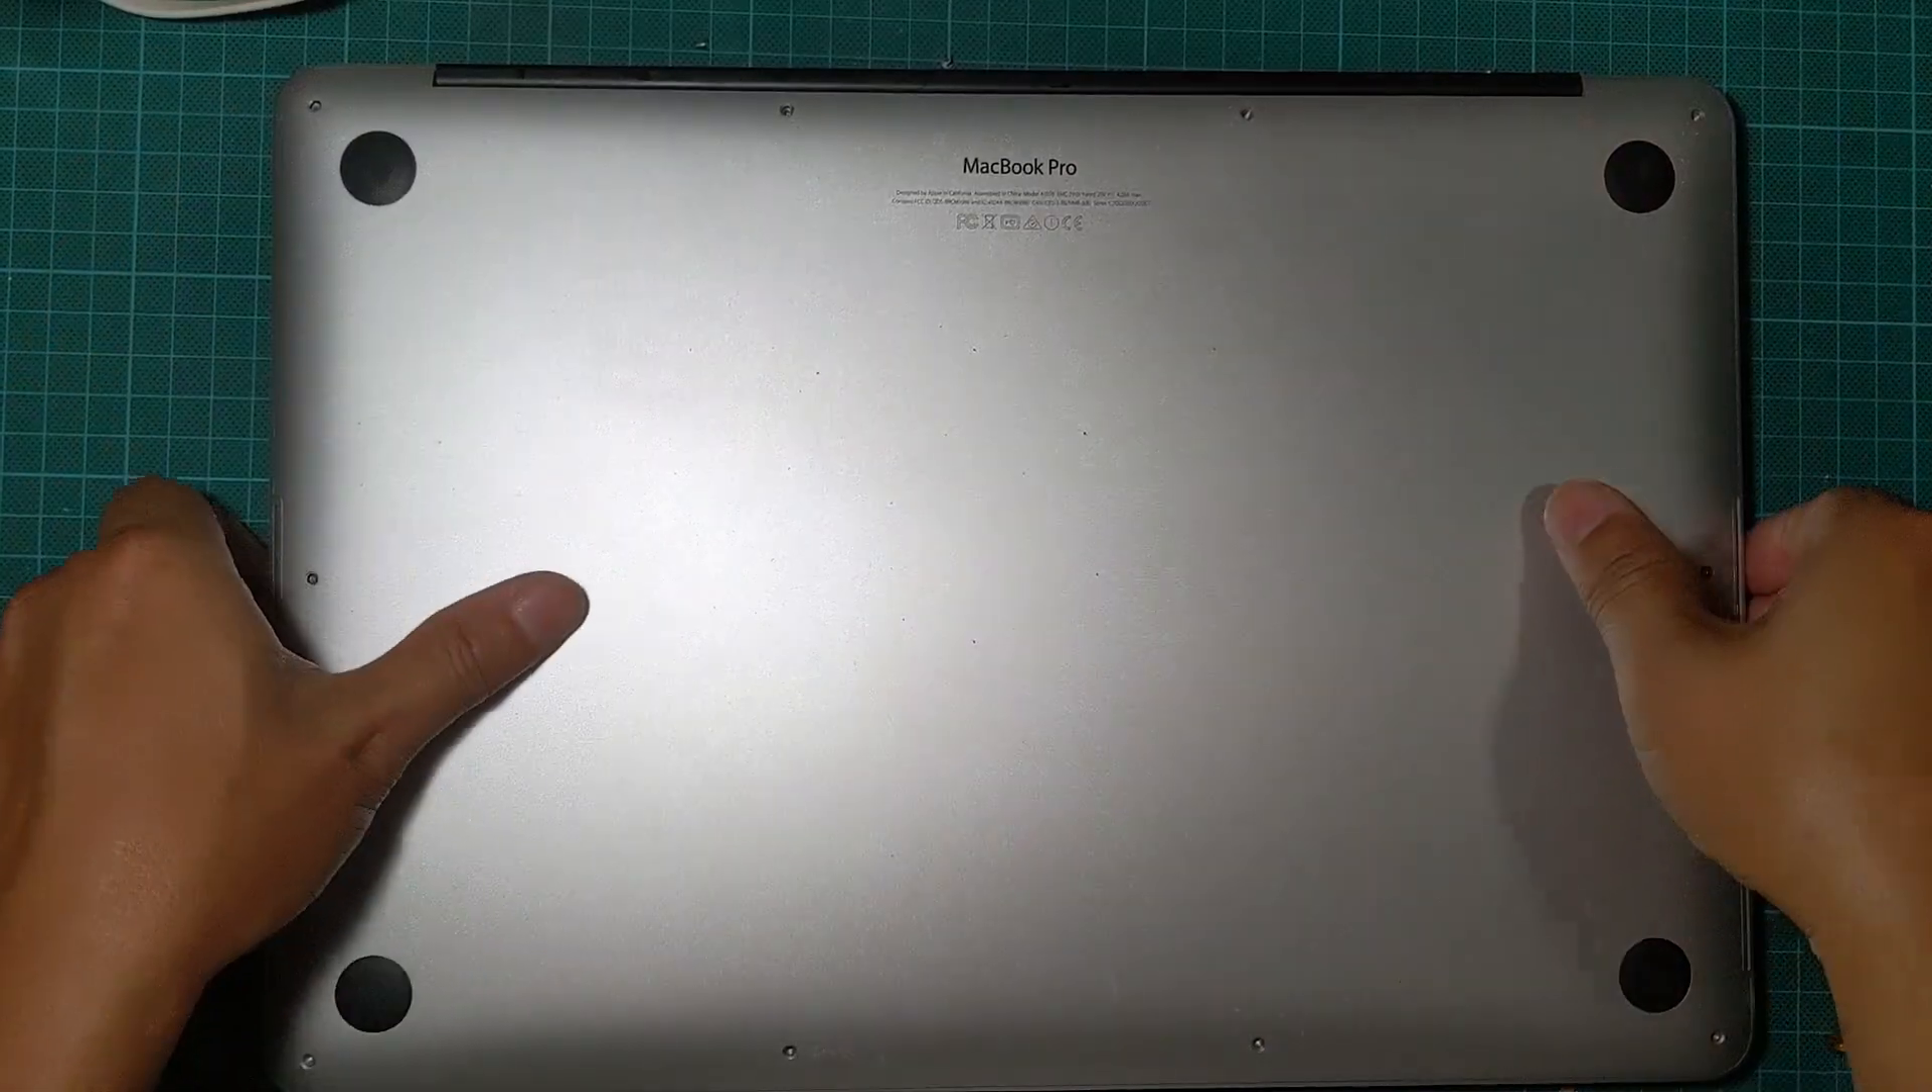Okay, now we got the cover back on, we're just going to screw back all the different cover screws in the same order.